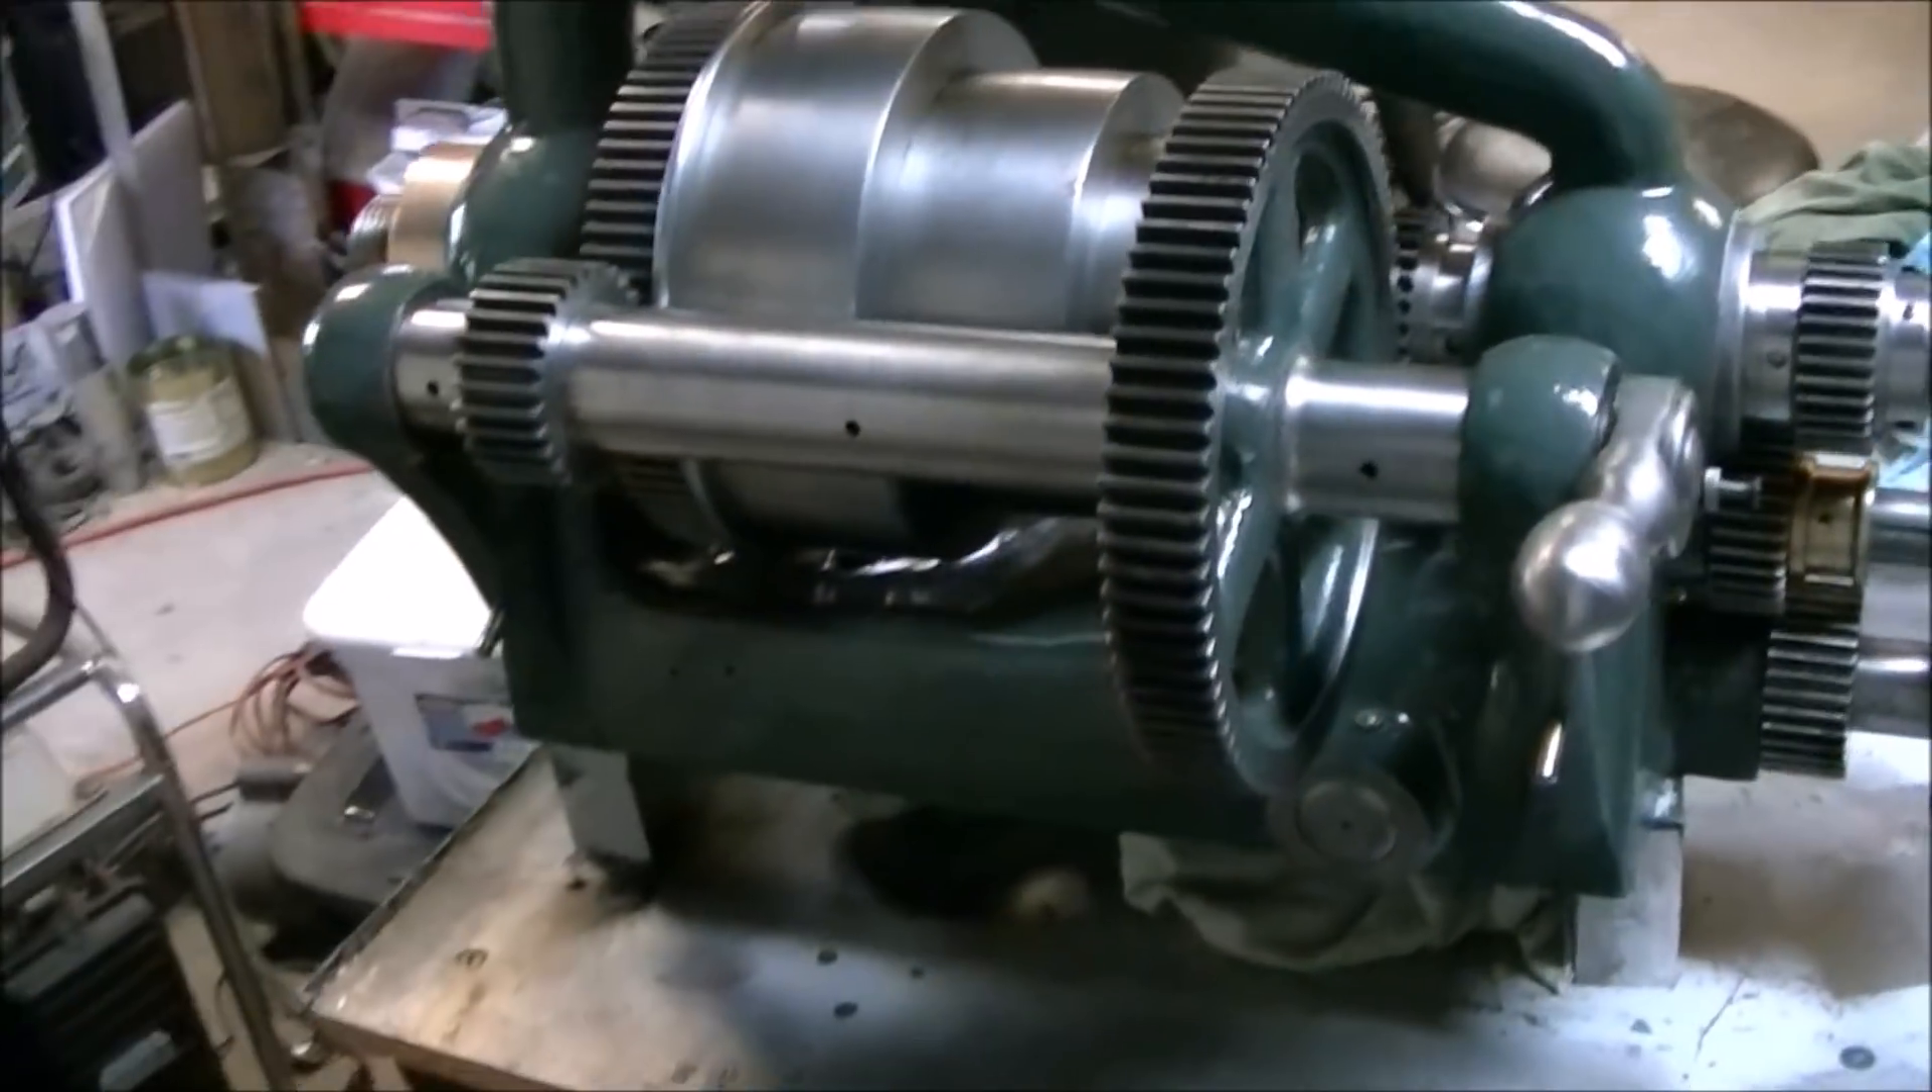I still need to make a new one to complete the guards but for the most part there's the headstock put together and ready to go.